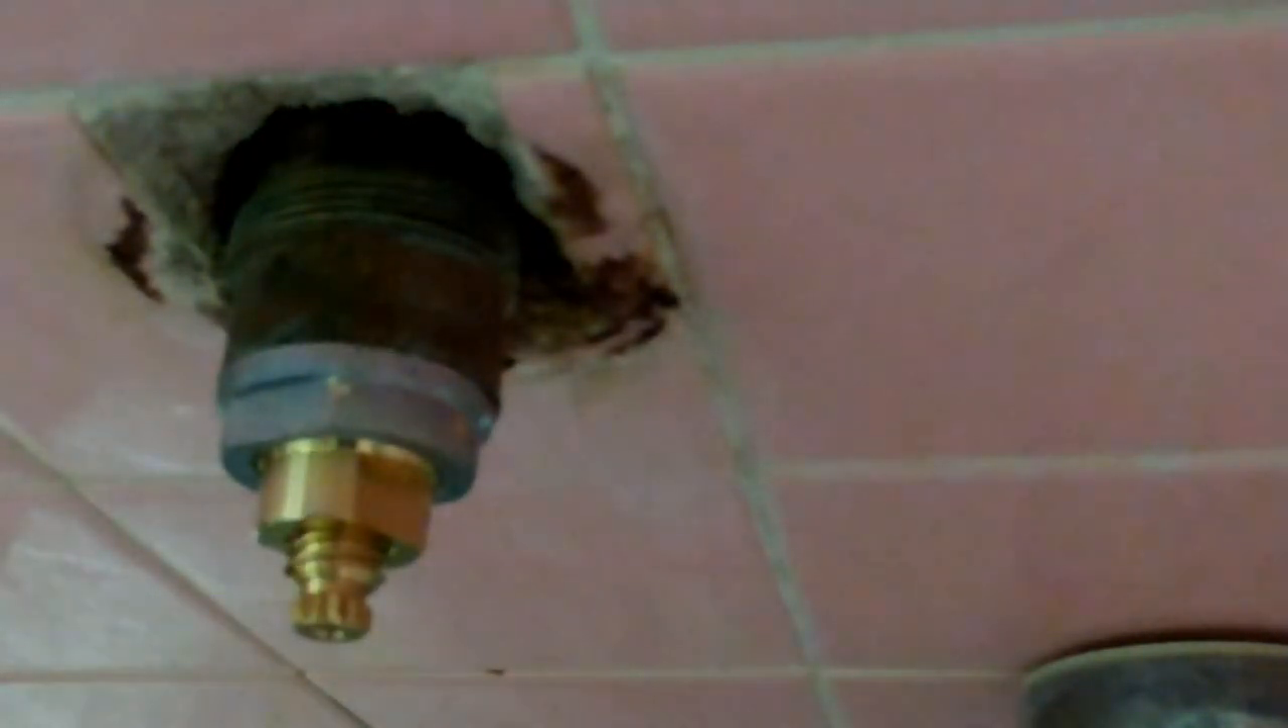We have the new valve installed.